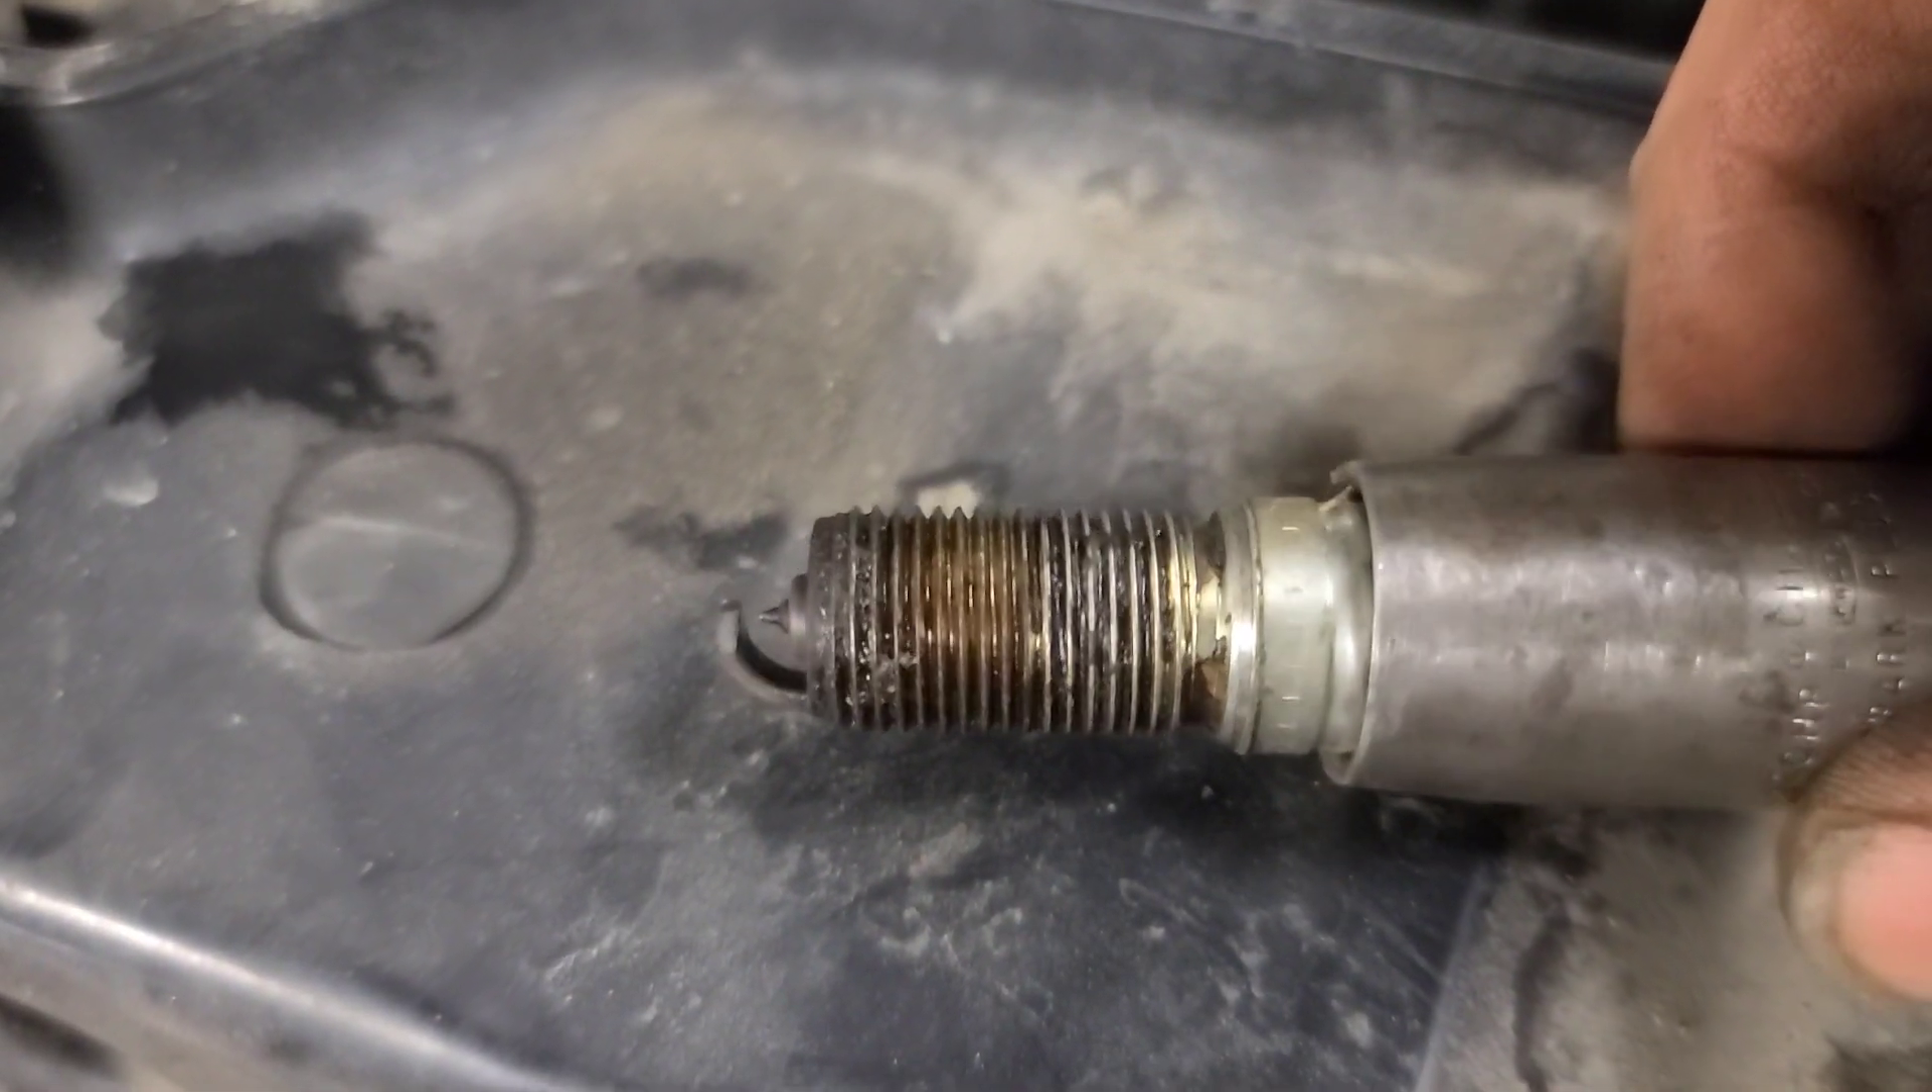So there's the spark plug out of this cylinder.